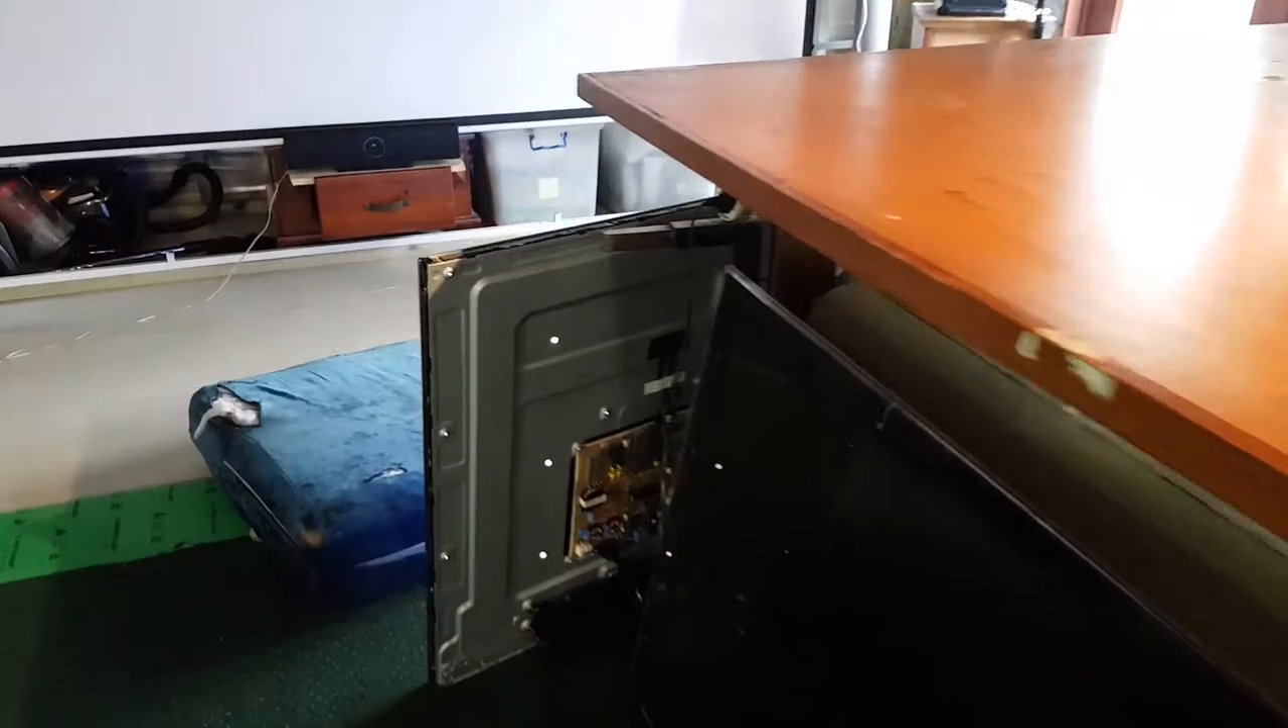But um I haven't even put the back of the TV on.